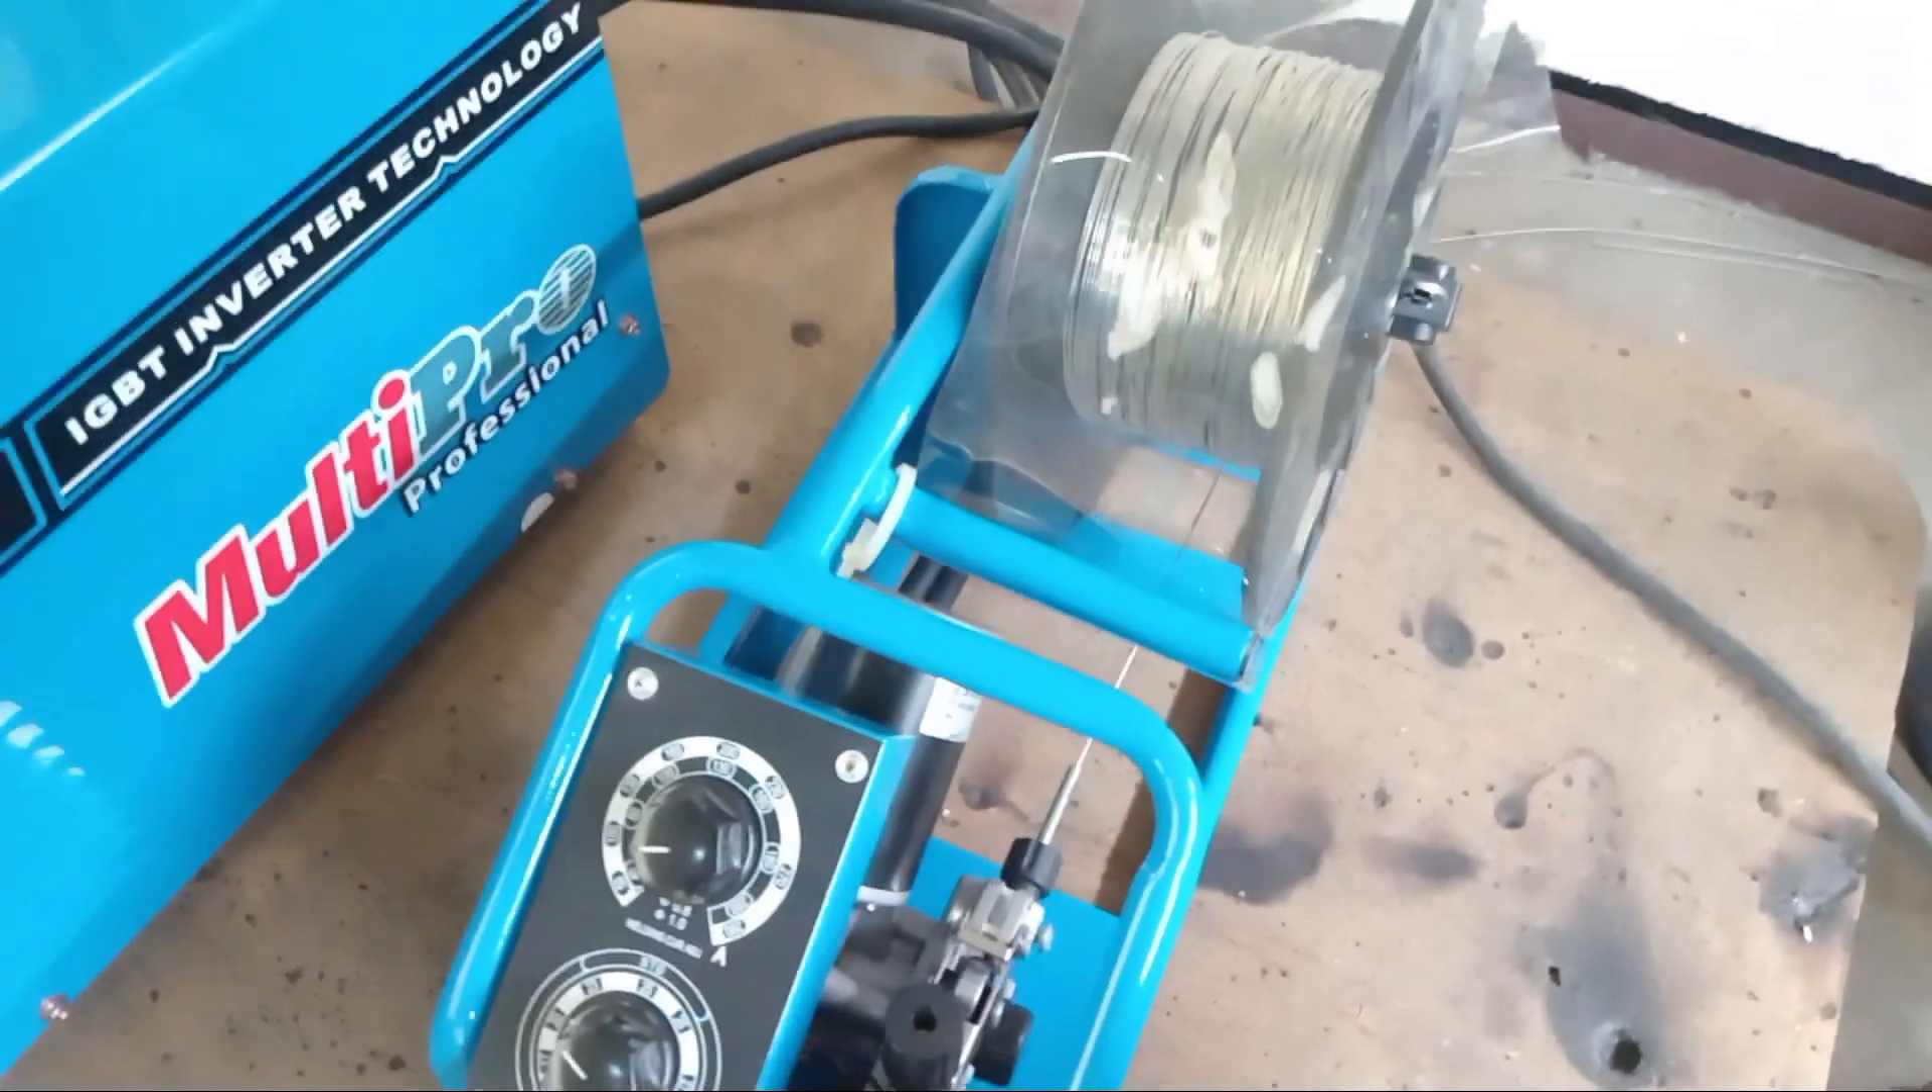Oke saya sudah pasang wire nya disini wire aluminium wire aluminium.